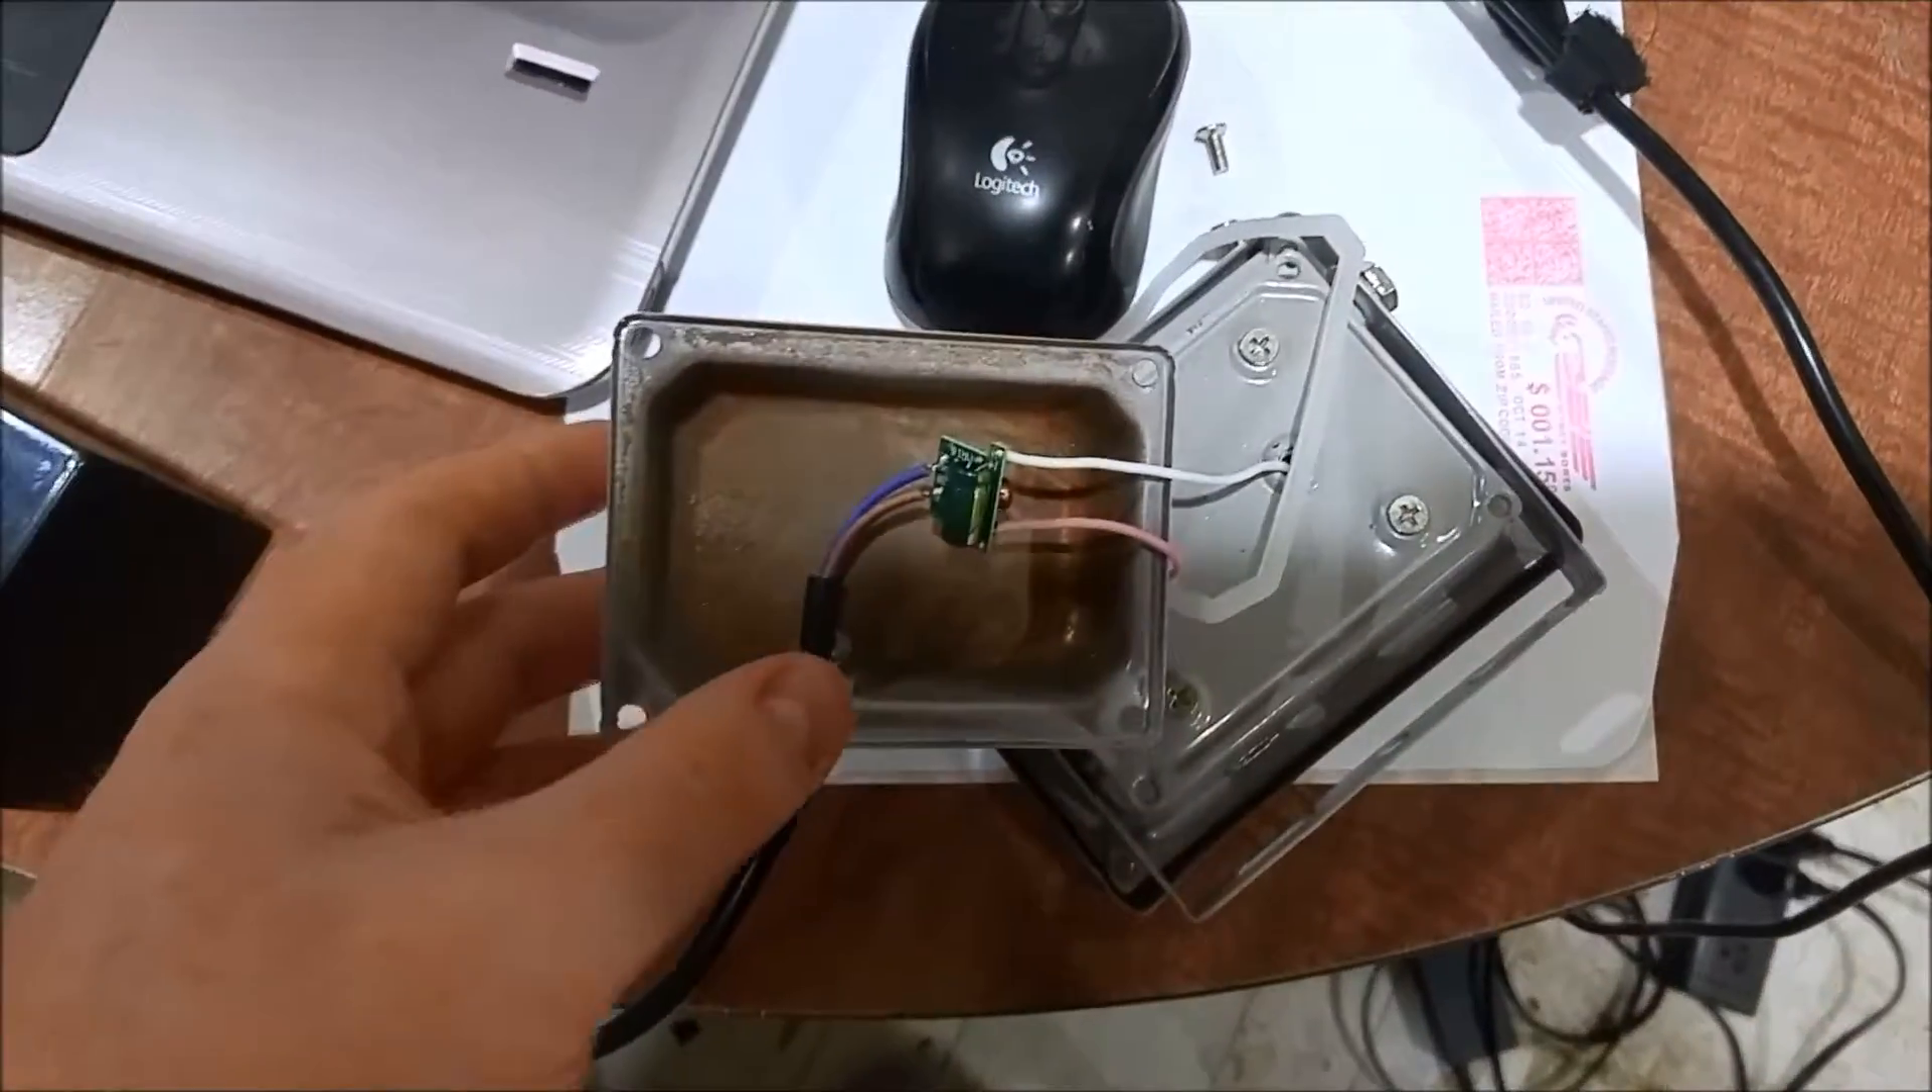Okay so I've taken apart a 12 volt 10 watt floodlight.